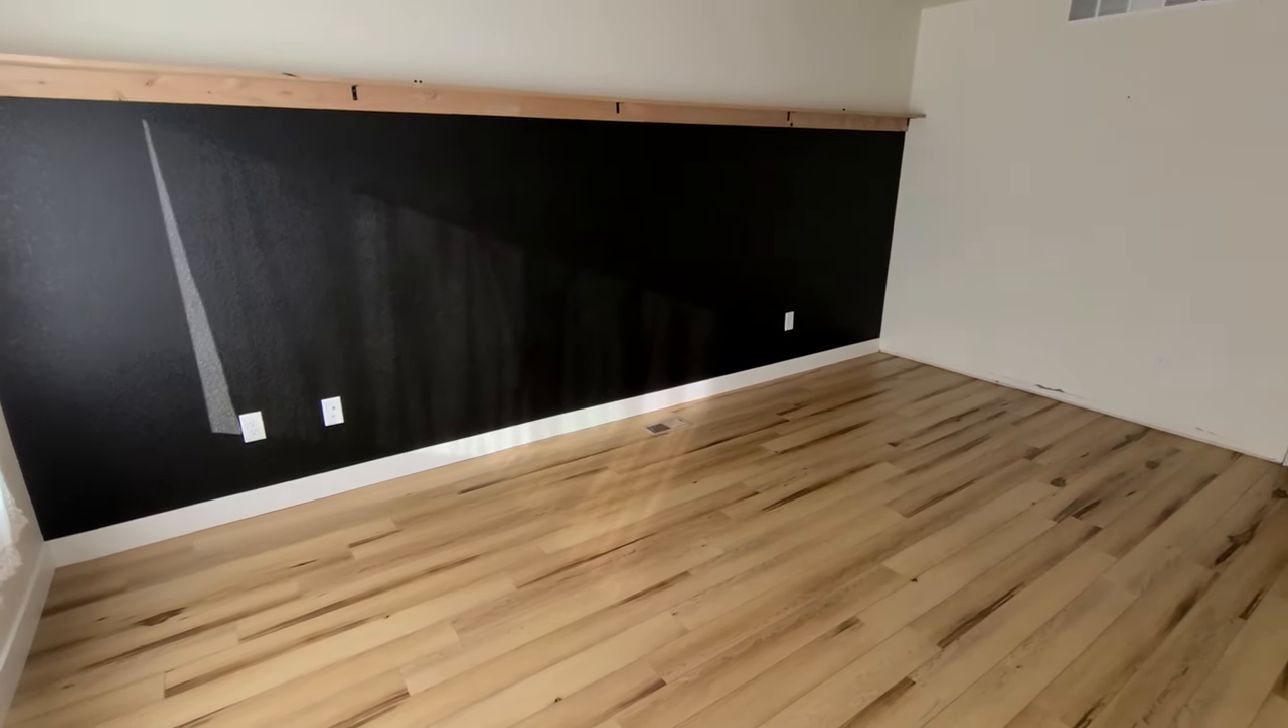The floor is in.